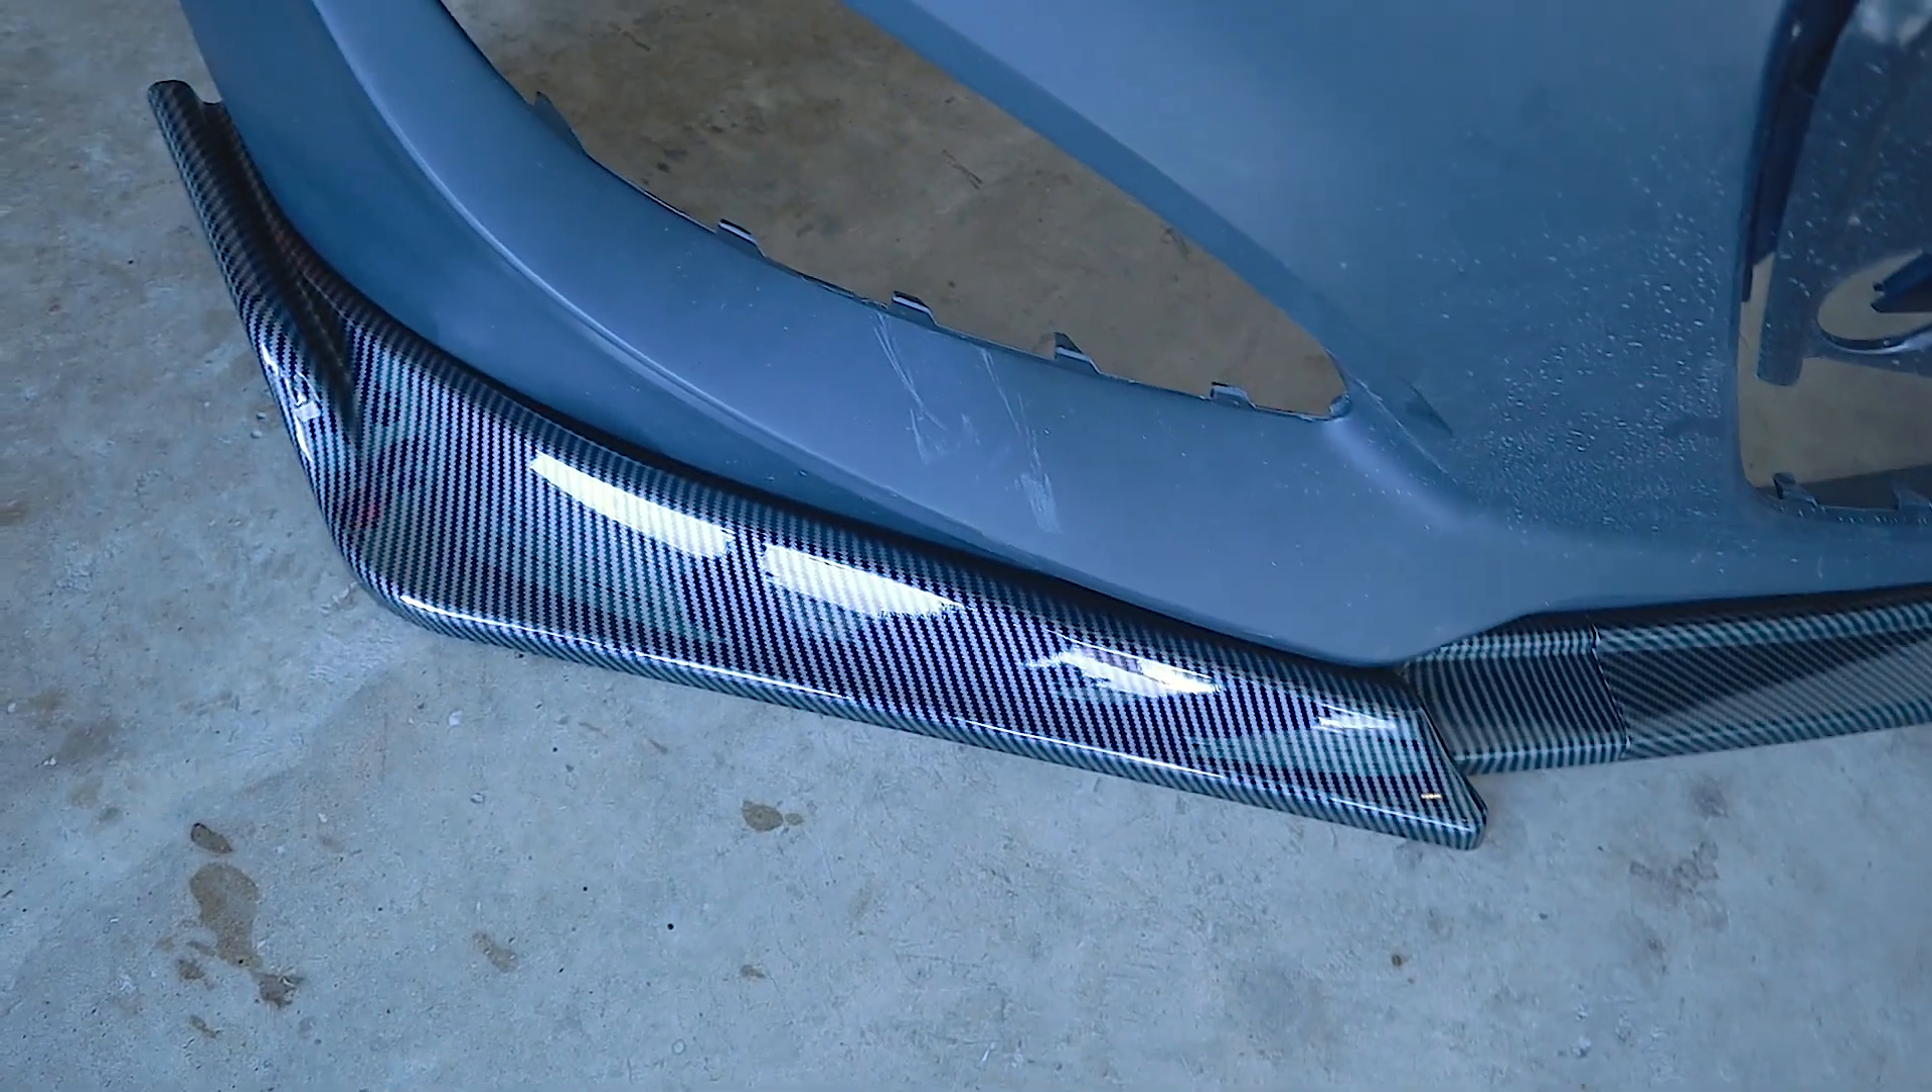The lip is fully on there as you can see.